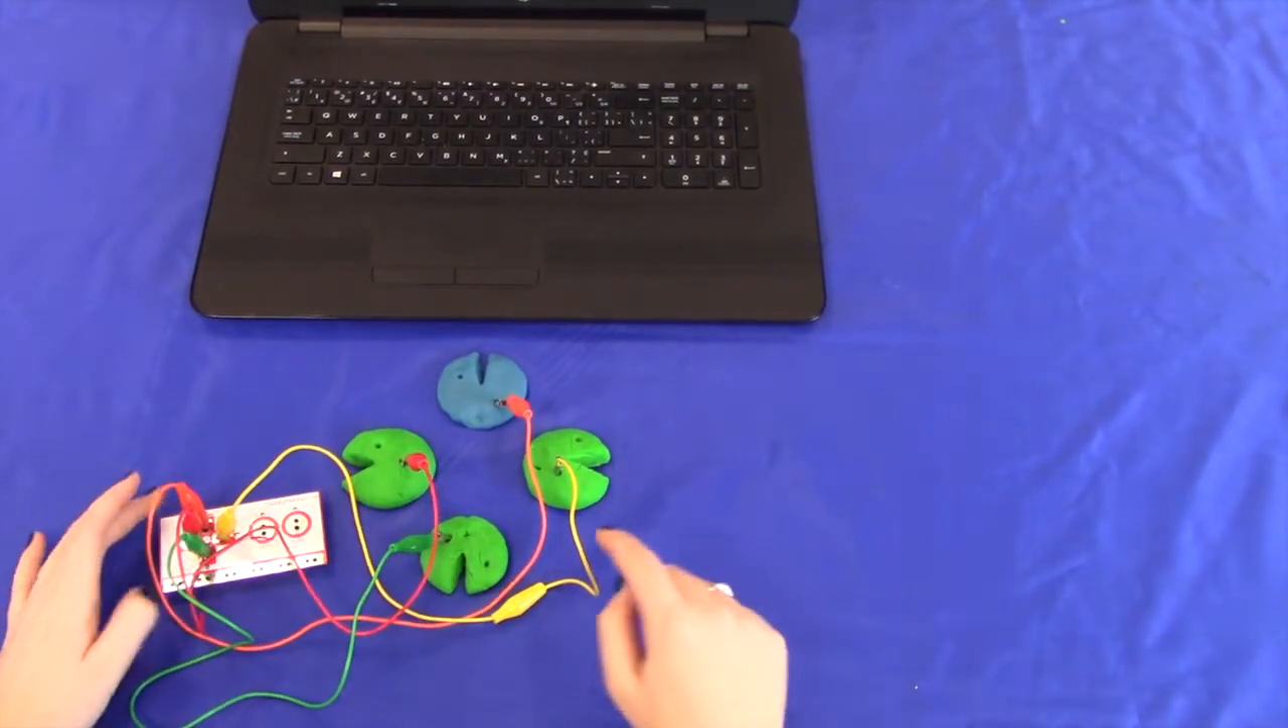Now we've made all of the connections from our Makey Makey board to our Play-Doh buttons.